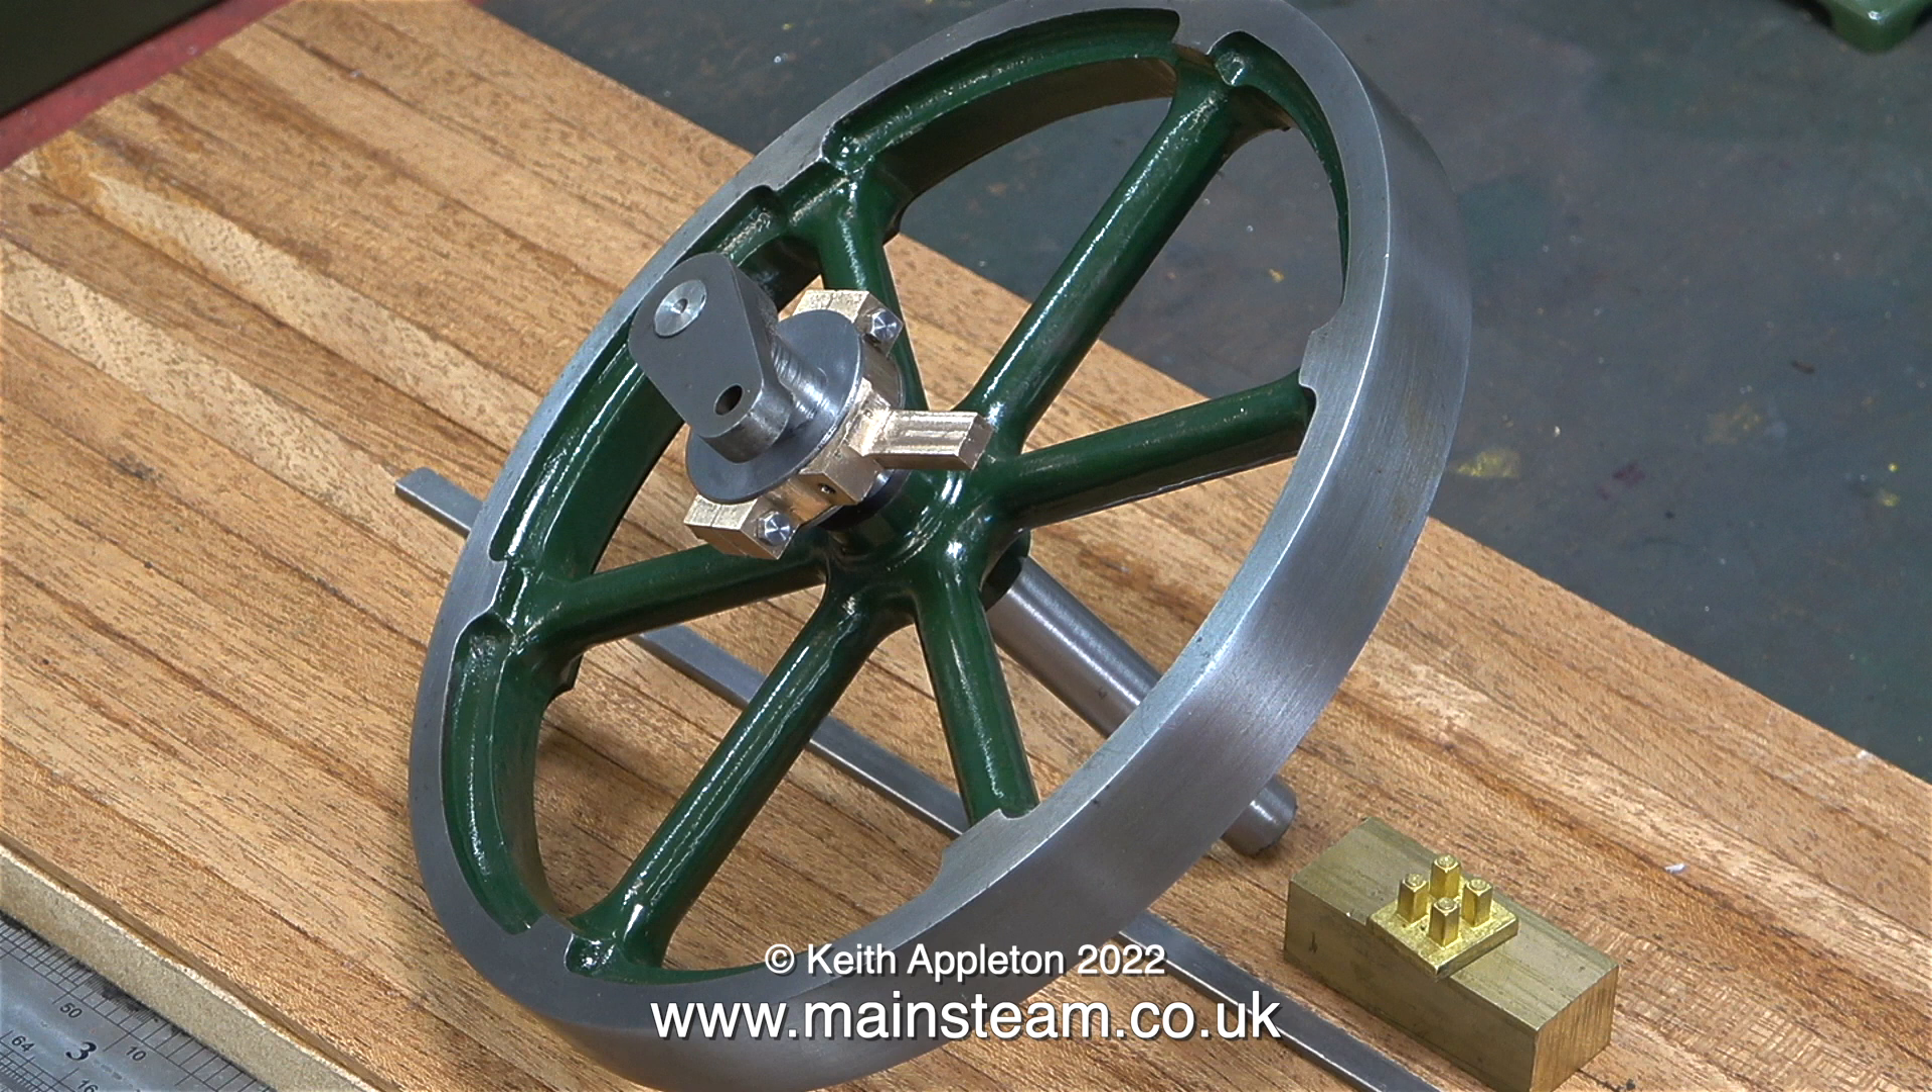The eccentric strap is finished the eccentric sheave is finished and here they are on the crankshaft with the crank web and the flywheel.